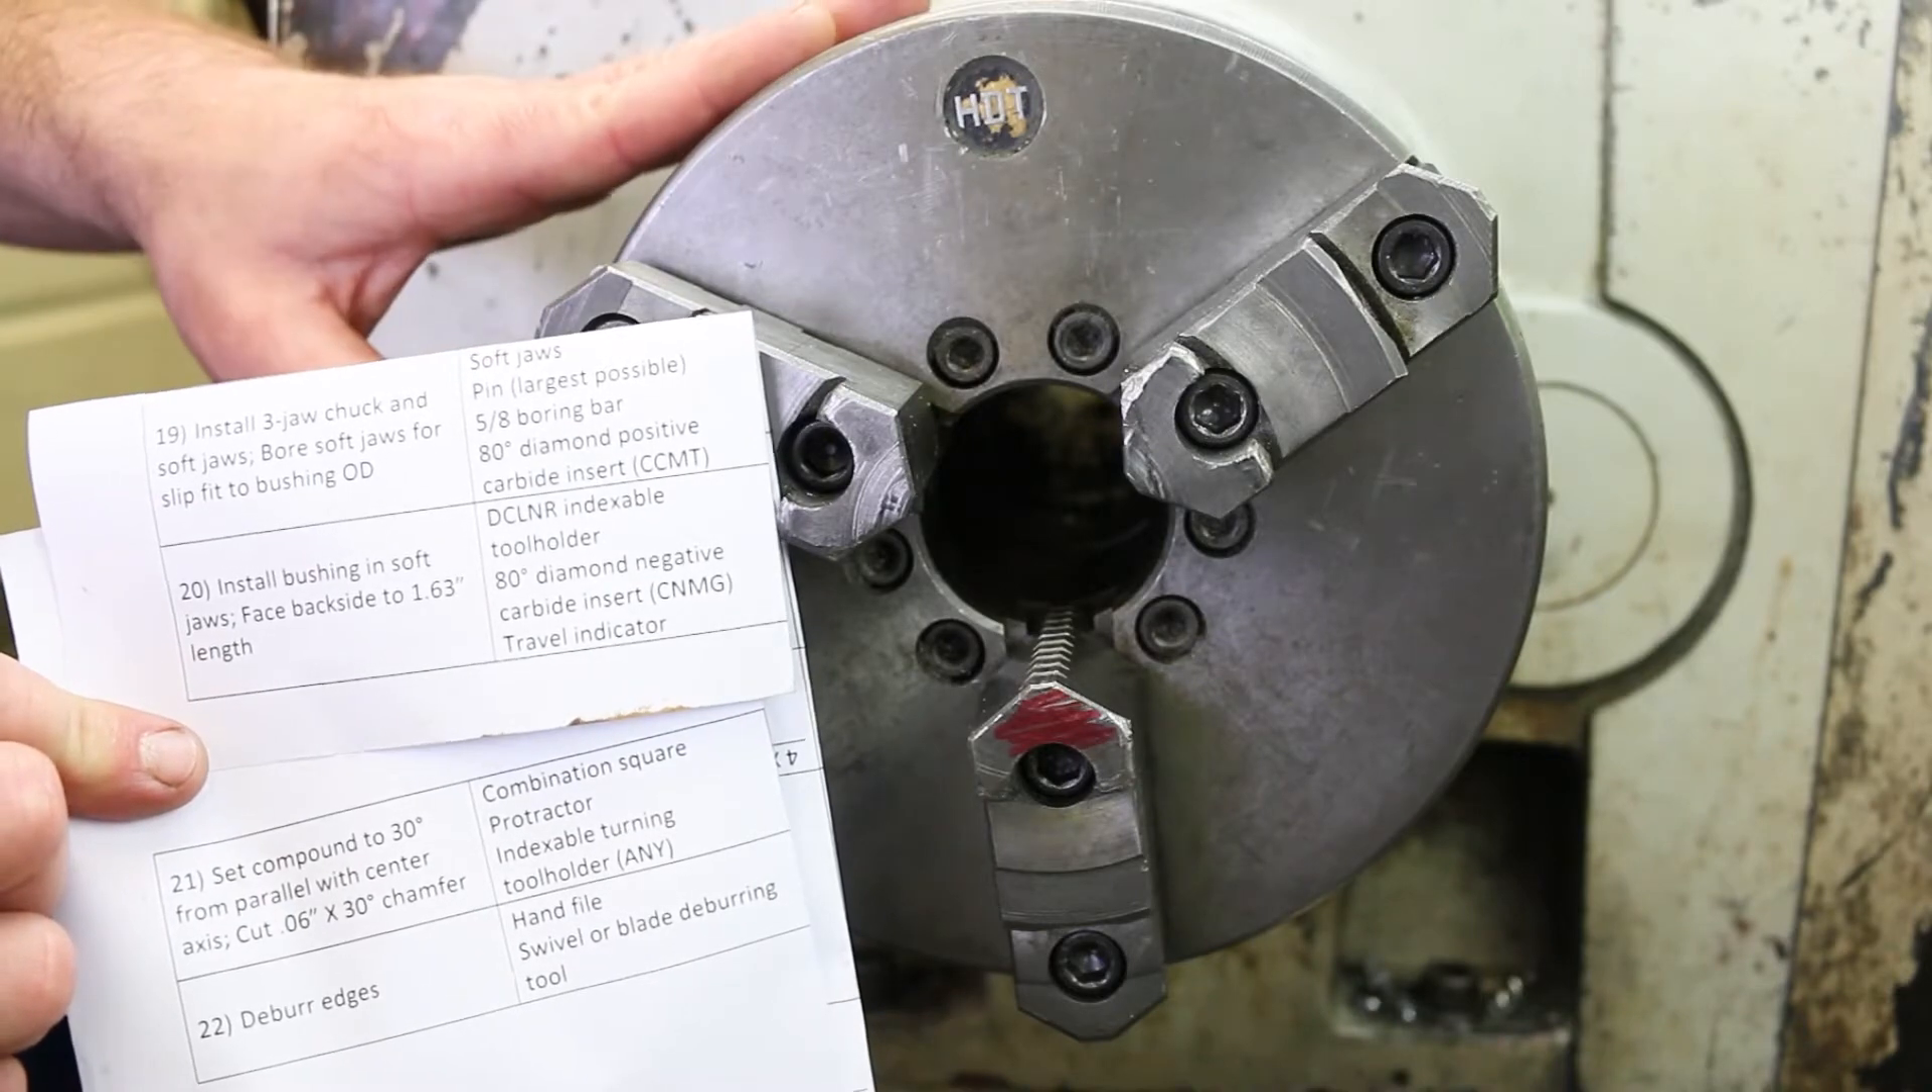So that's going to be steps number 19 through 22, and you can see that step number 19 is install three-jaw chuck, which I've already done, okay?